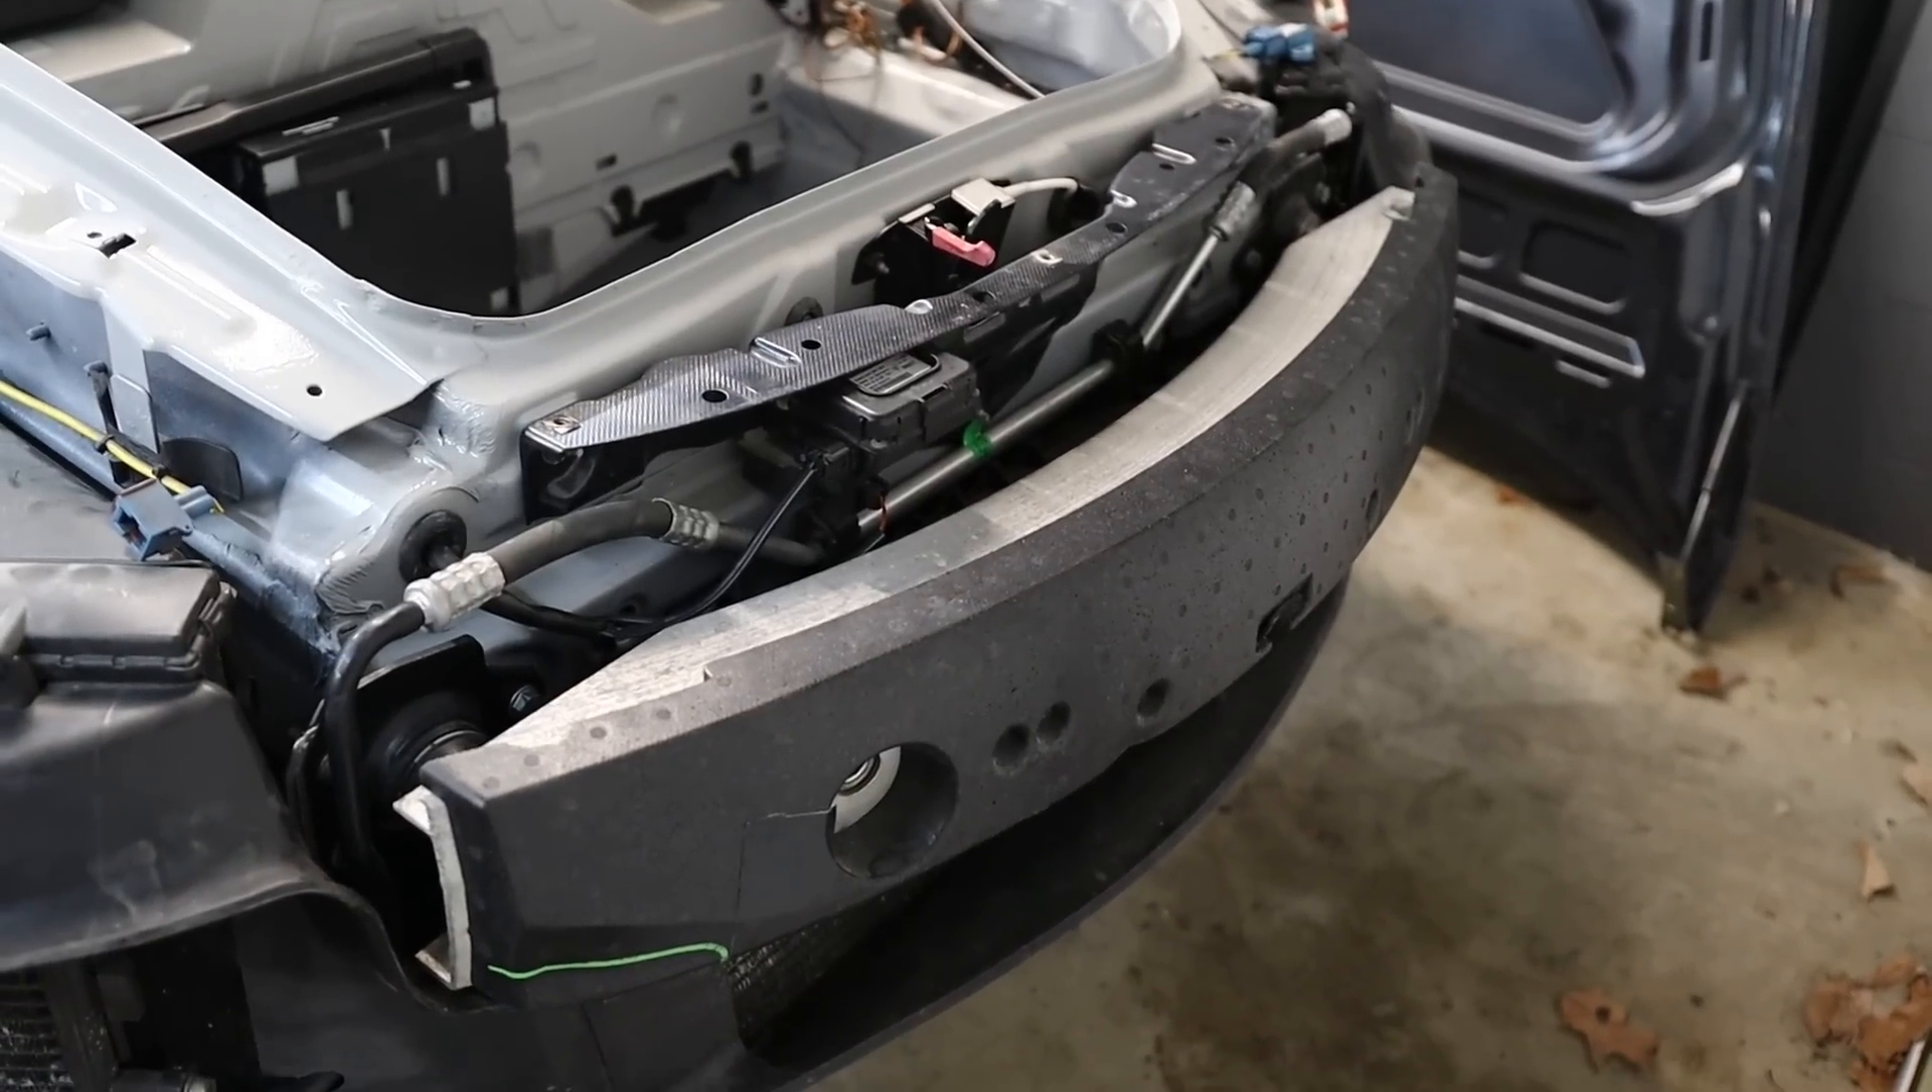With those parts installed i think i can call the front end a wrap really just needs a front bumper installed on there.